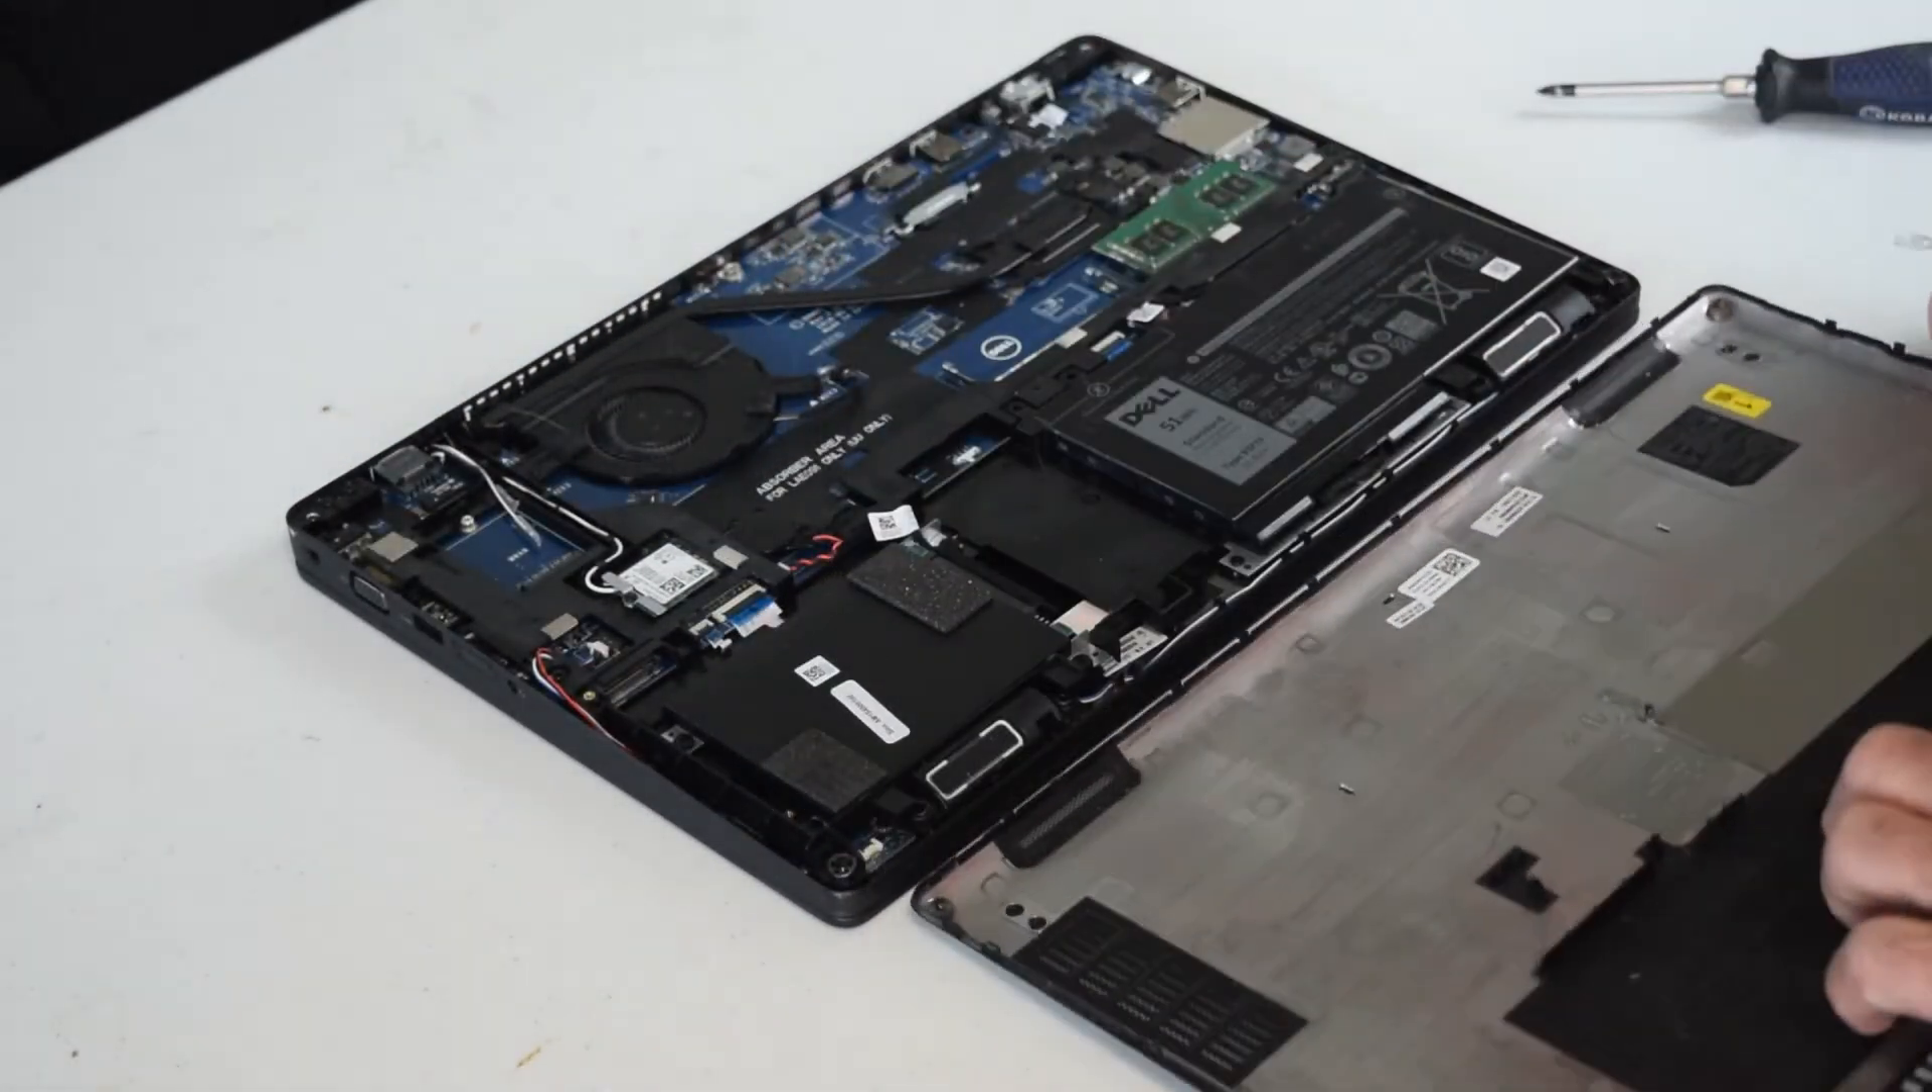Now you've exposed the center of the laptop that's the battery.